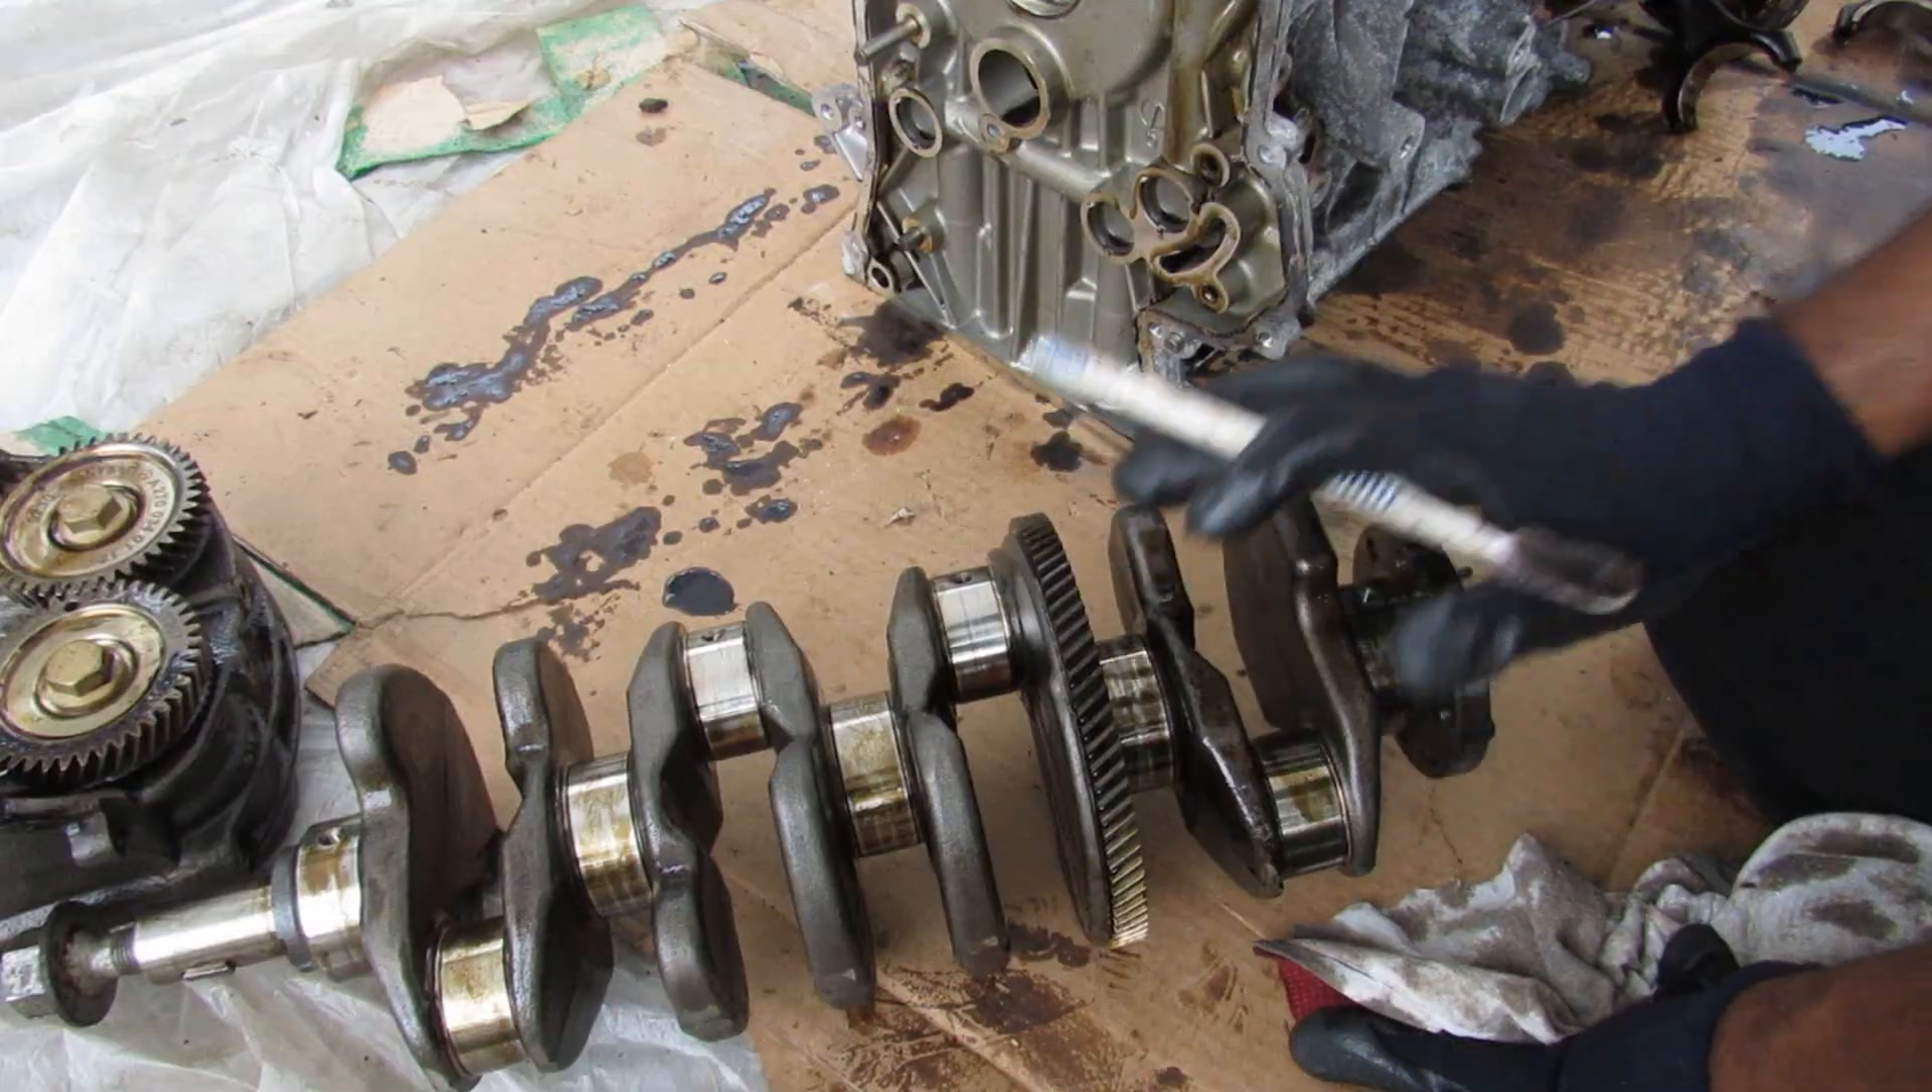Alright so here I've got the engine all taken apart here.